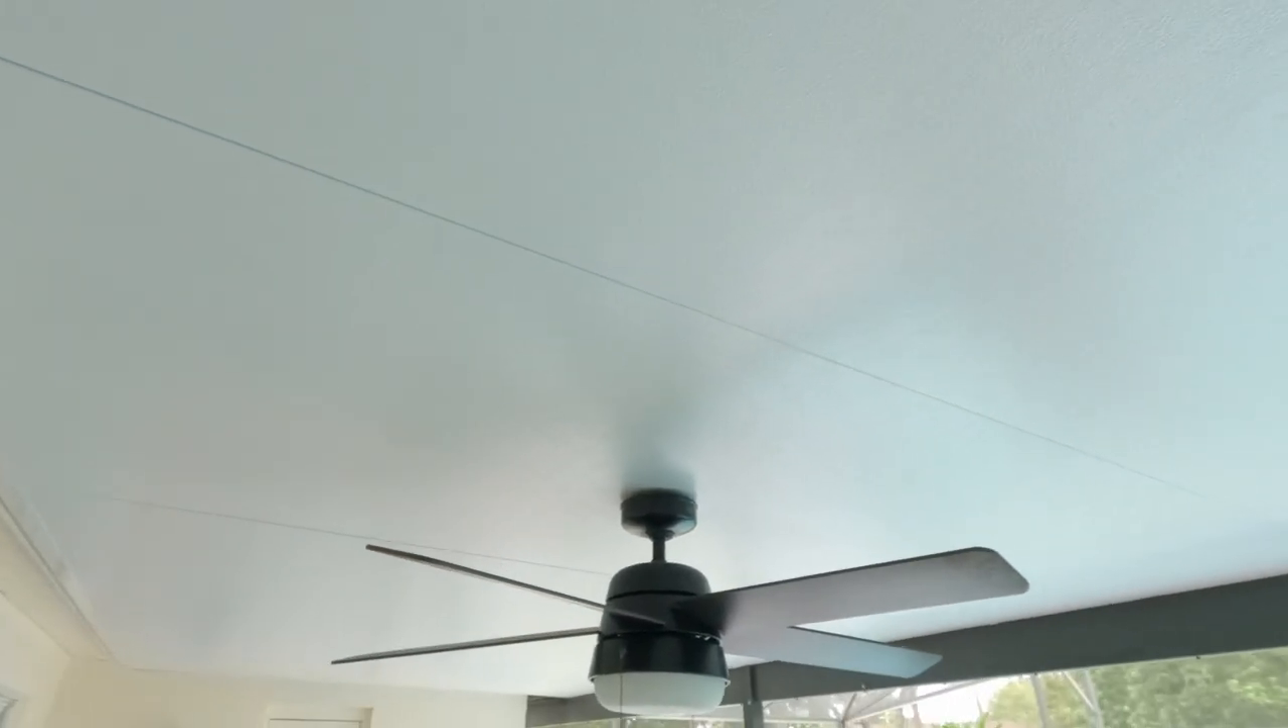All right so we got our fan installed.